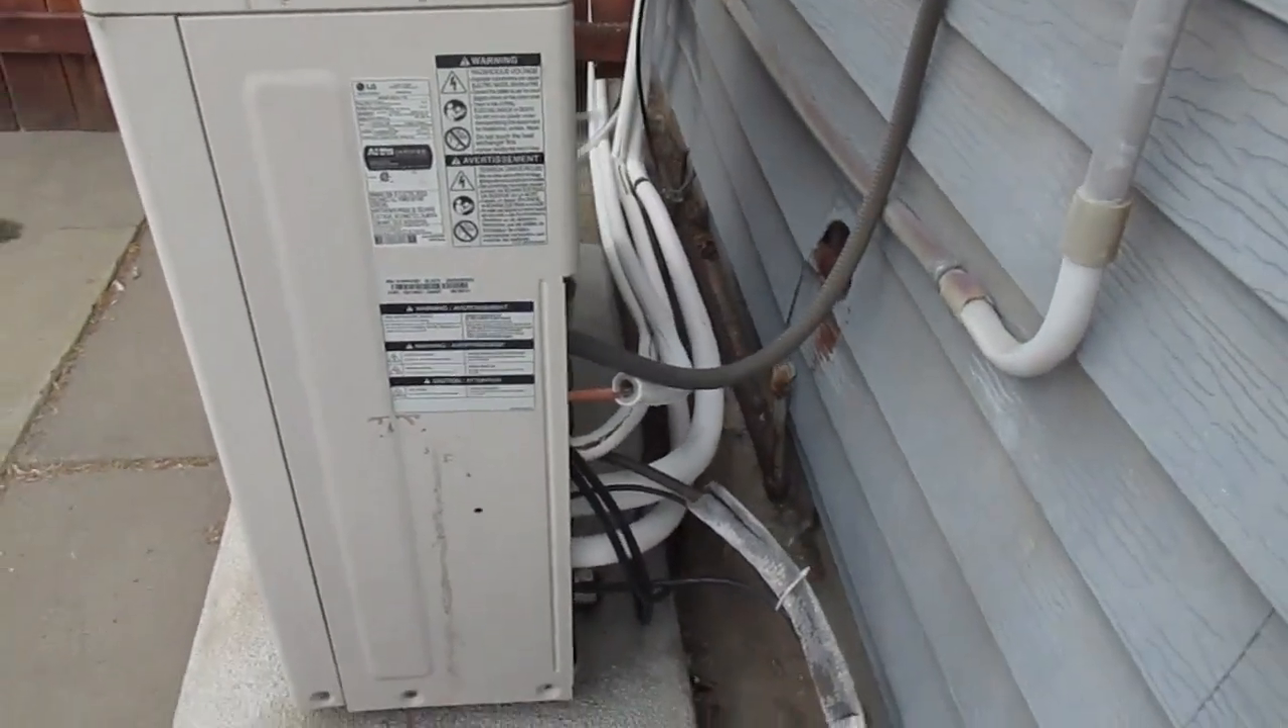Here's the line sets in place before covers are attached or put over the line sets.